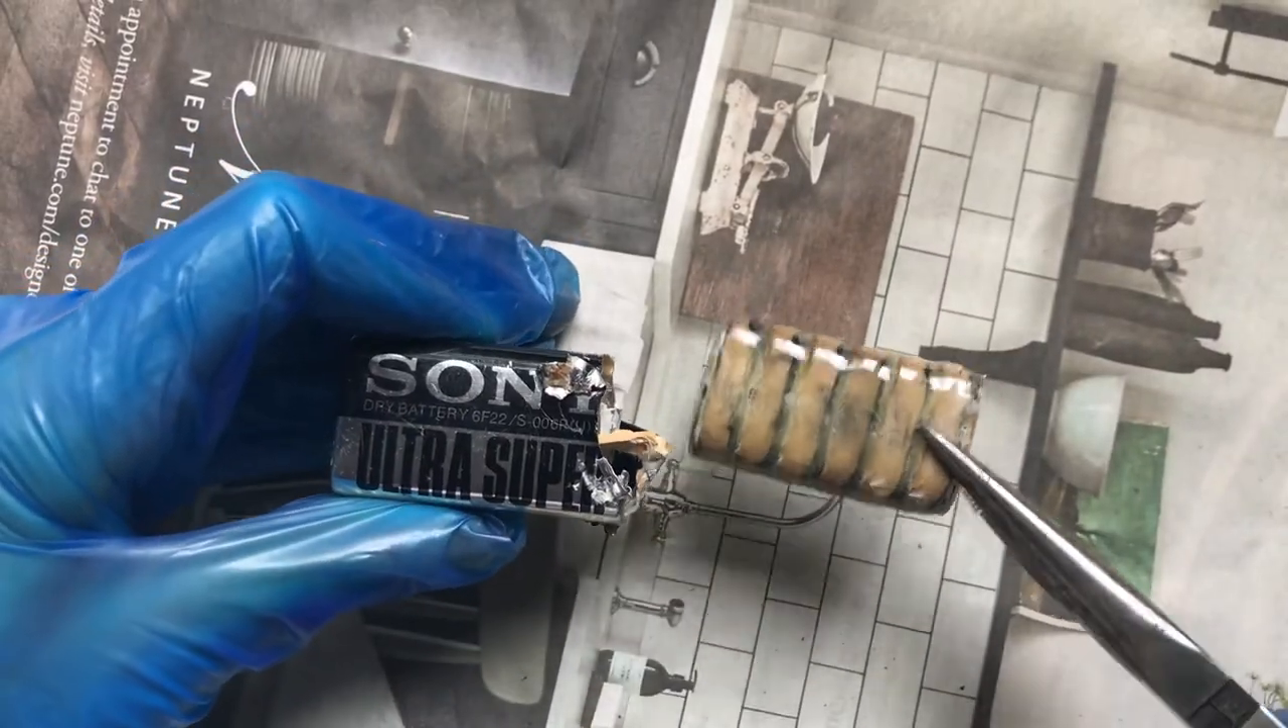But once I'd peeled away the edges from the top part of the battery I could just pry the battery open.